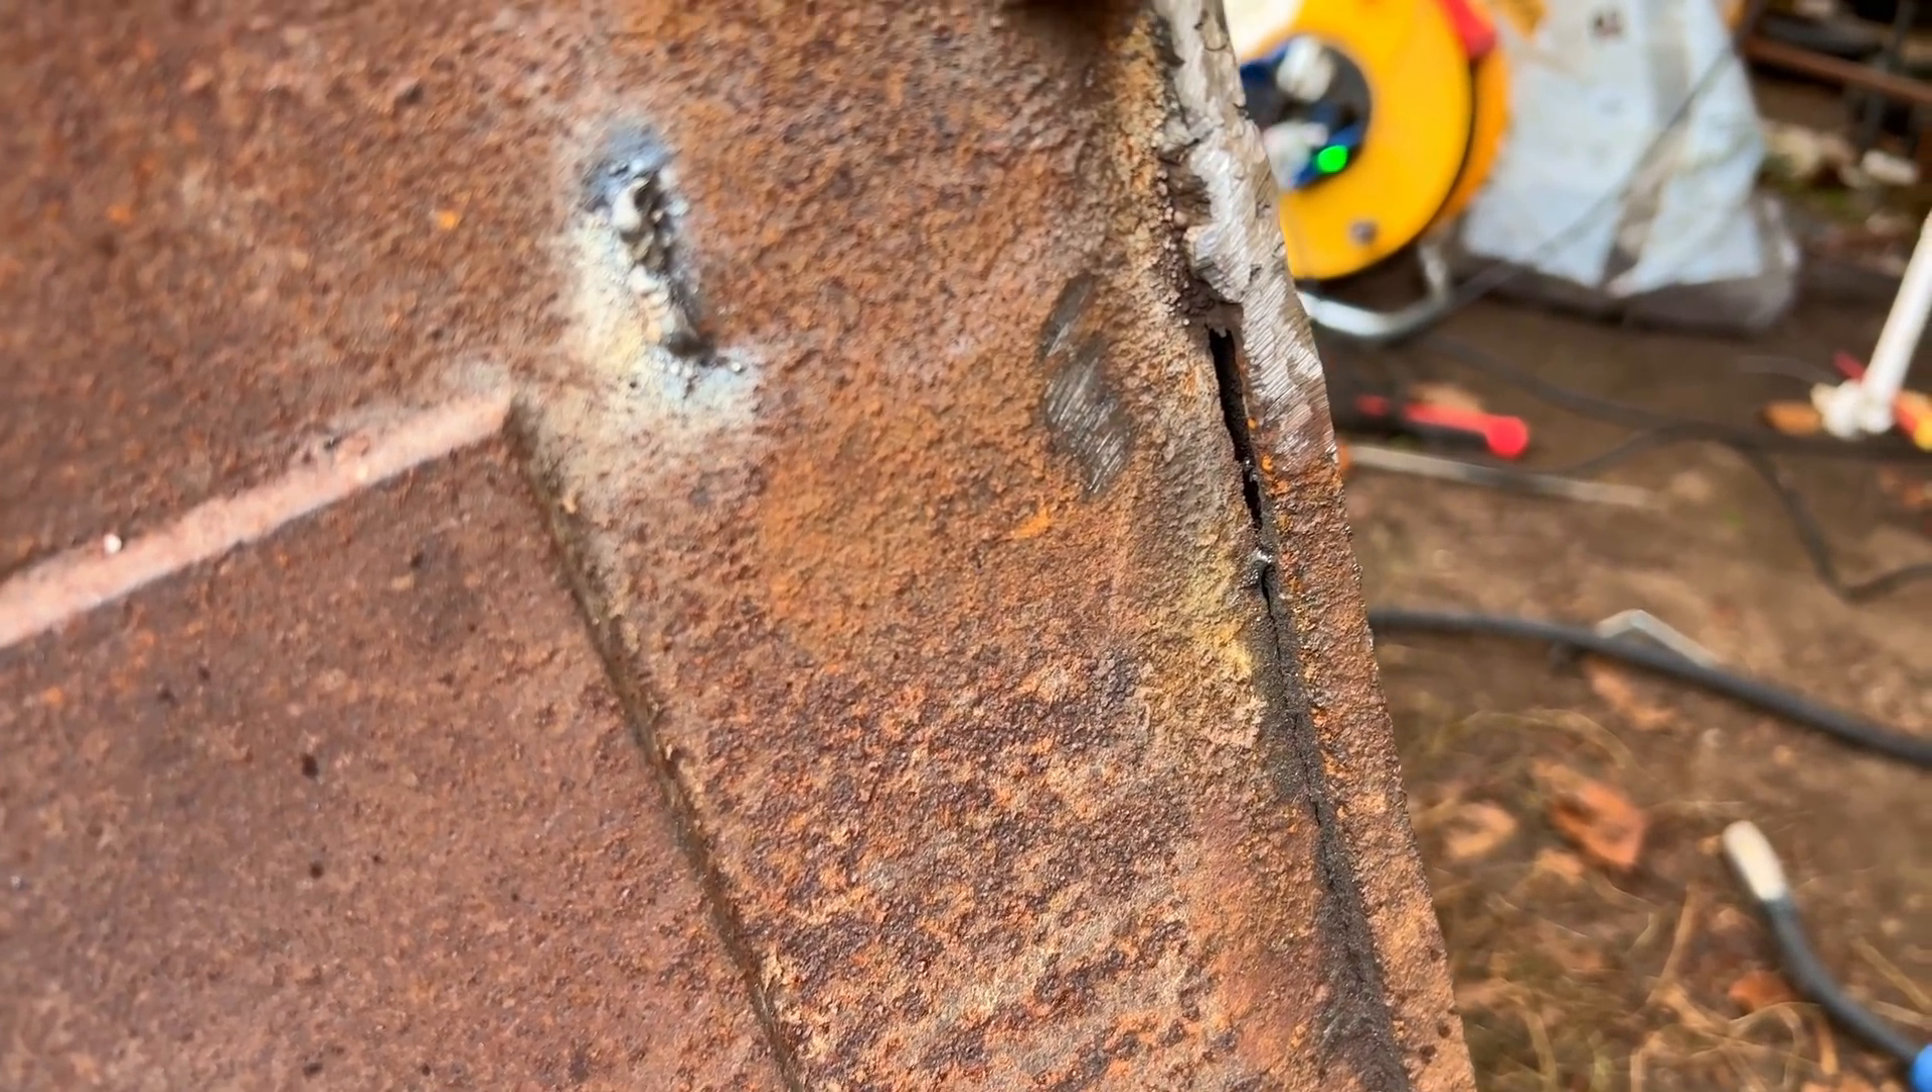So once you cut the rot out and grind it back there's a bit bigger gap than i really want to fill with the fire putty.